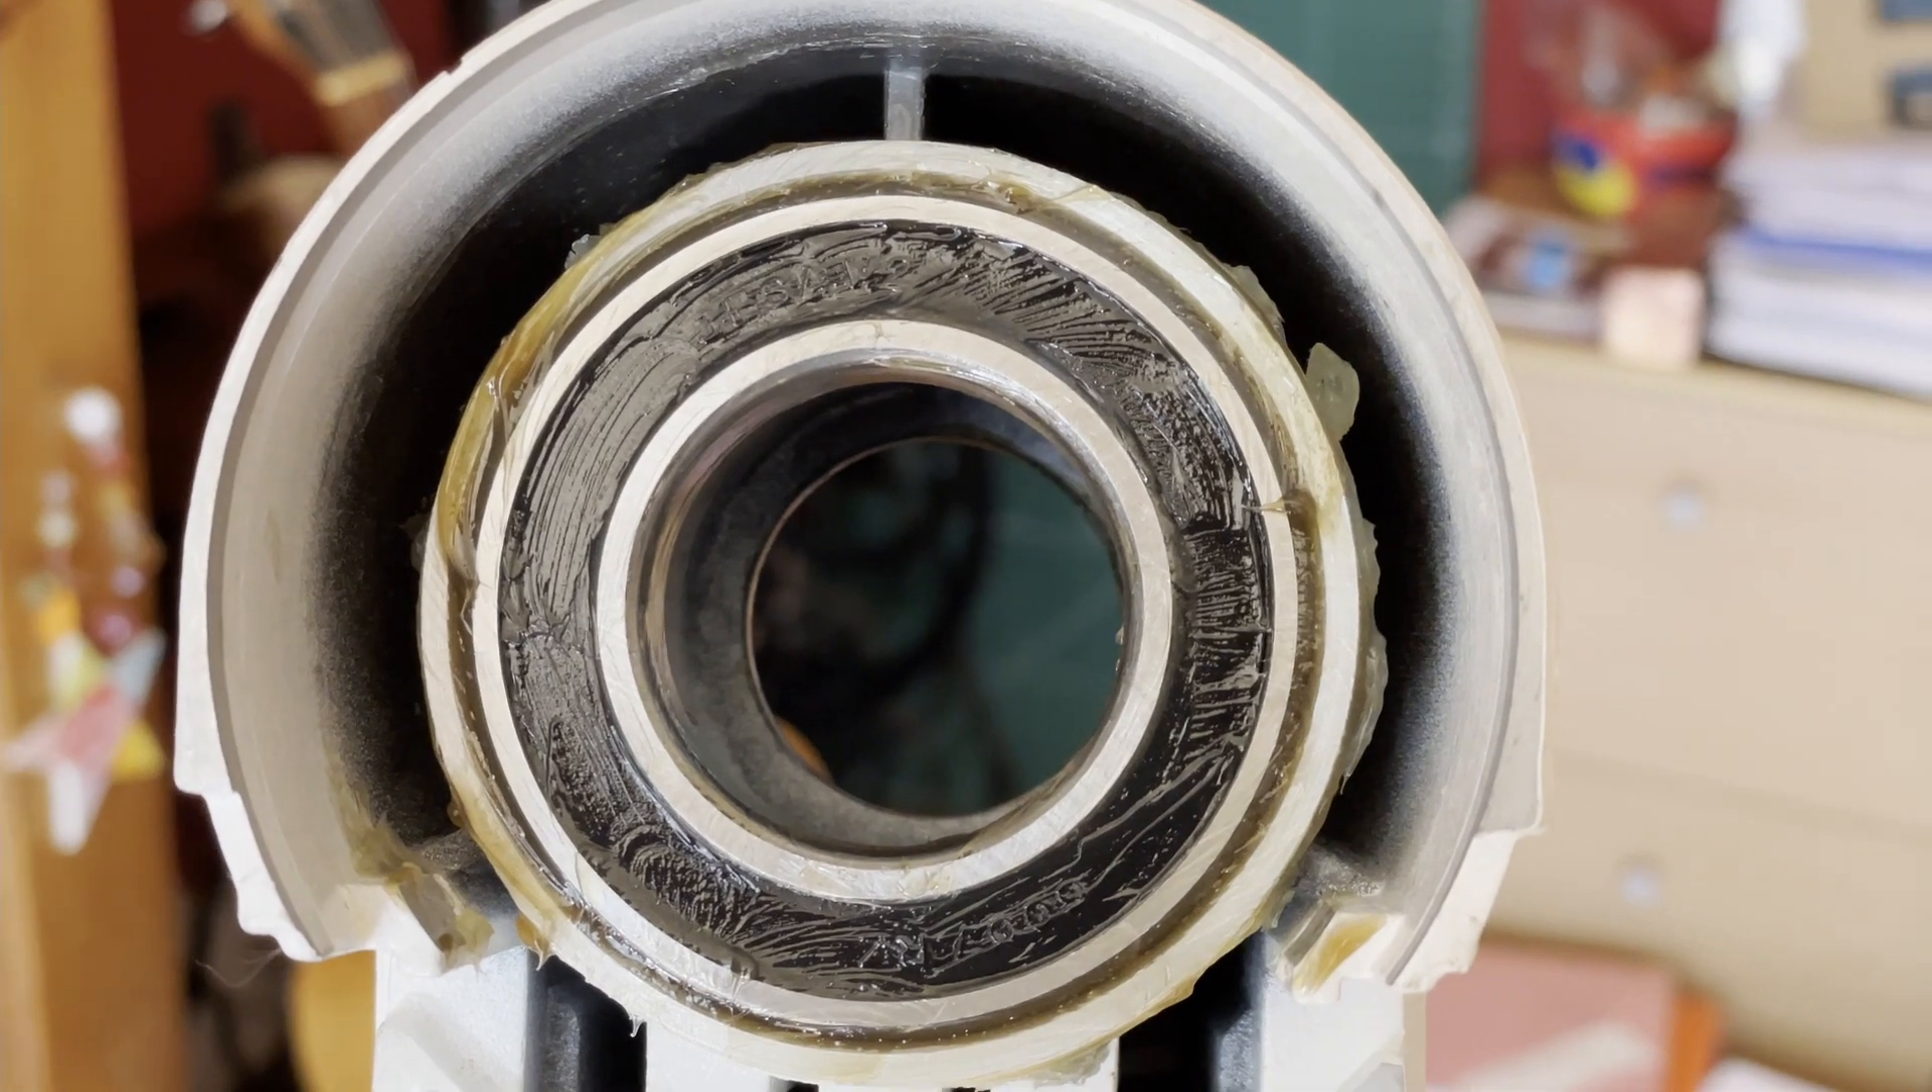So here you can see I've put the main bearing into the right ascension axis. Everything's all greased up.